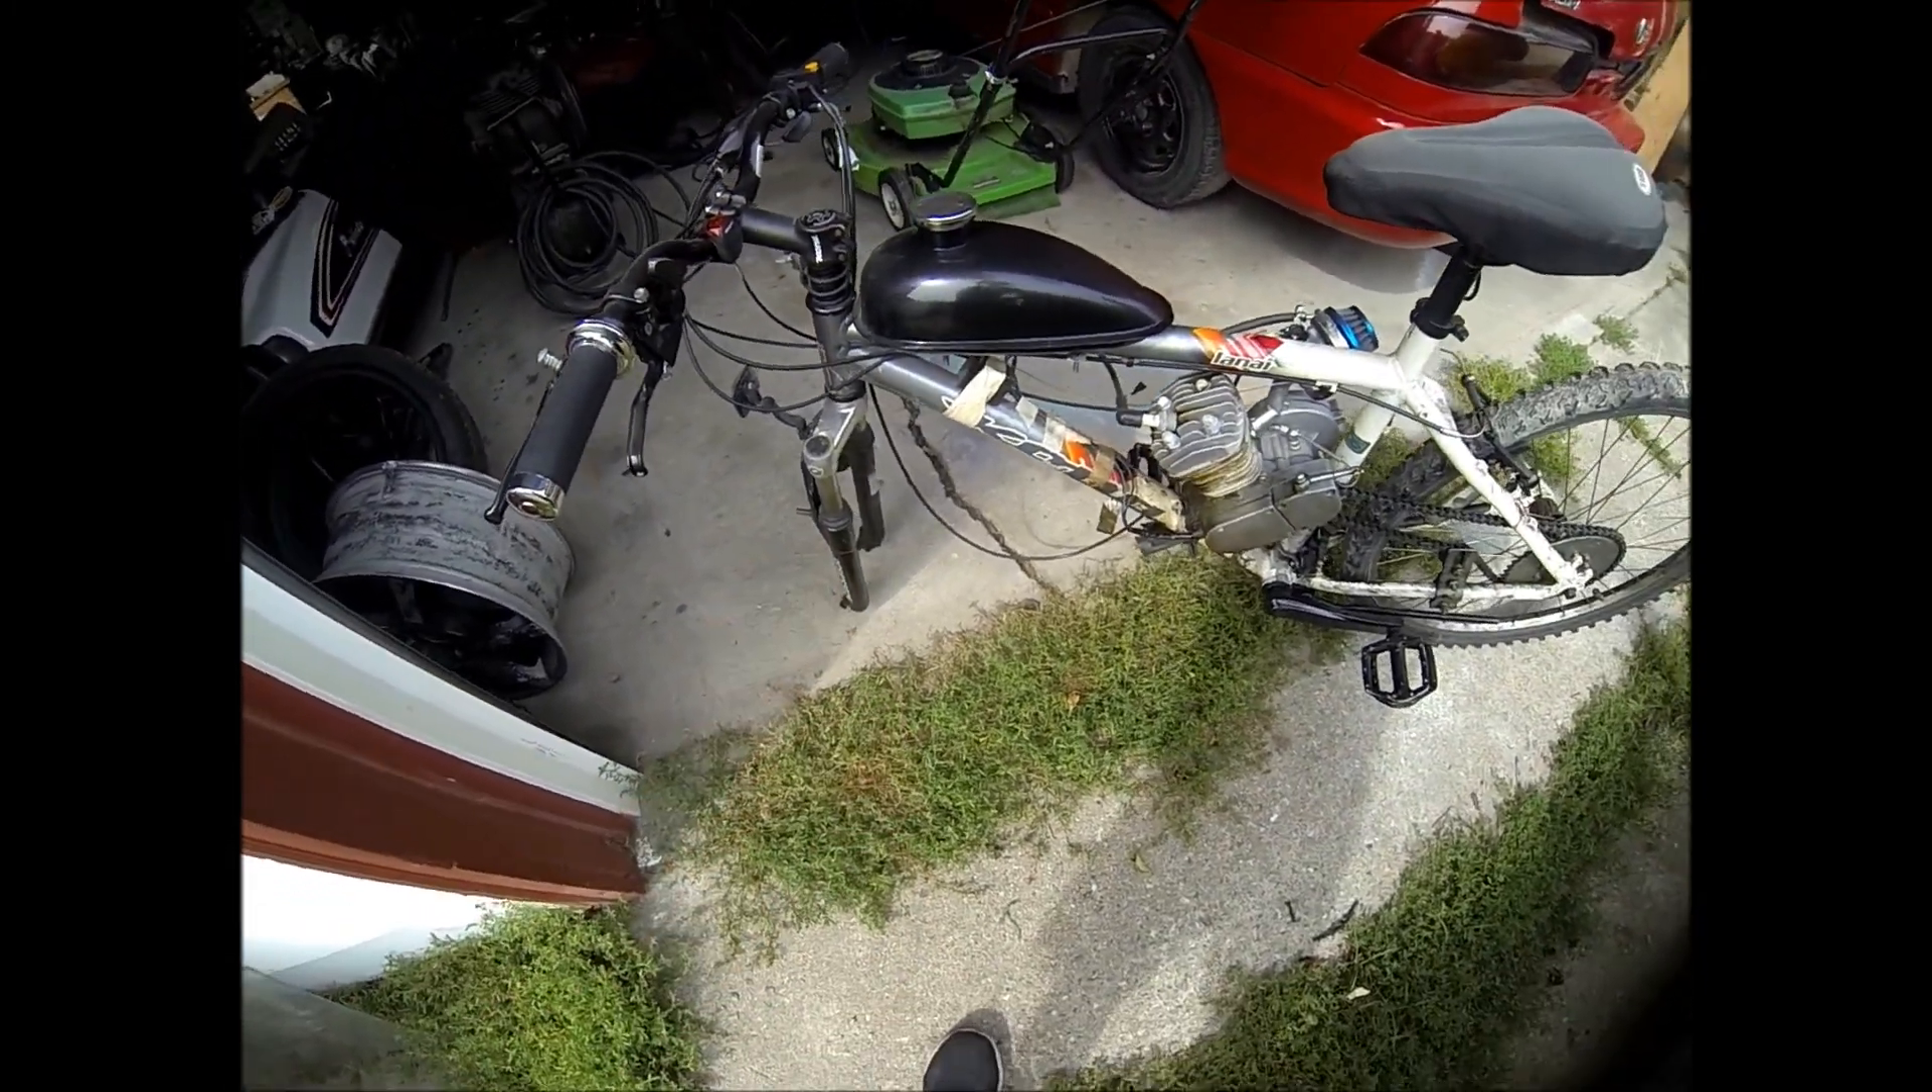My motorbike it needs a front rim well I have one I just don't have a tube.